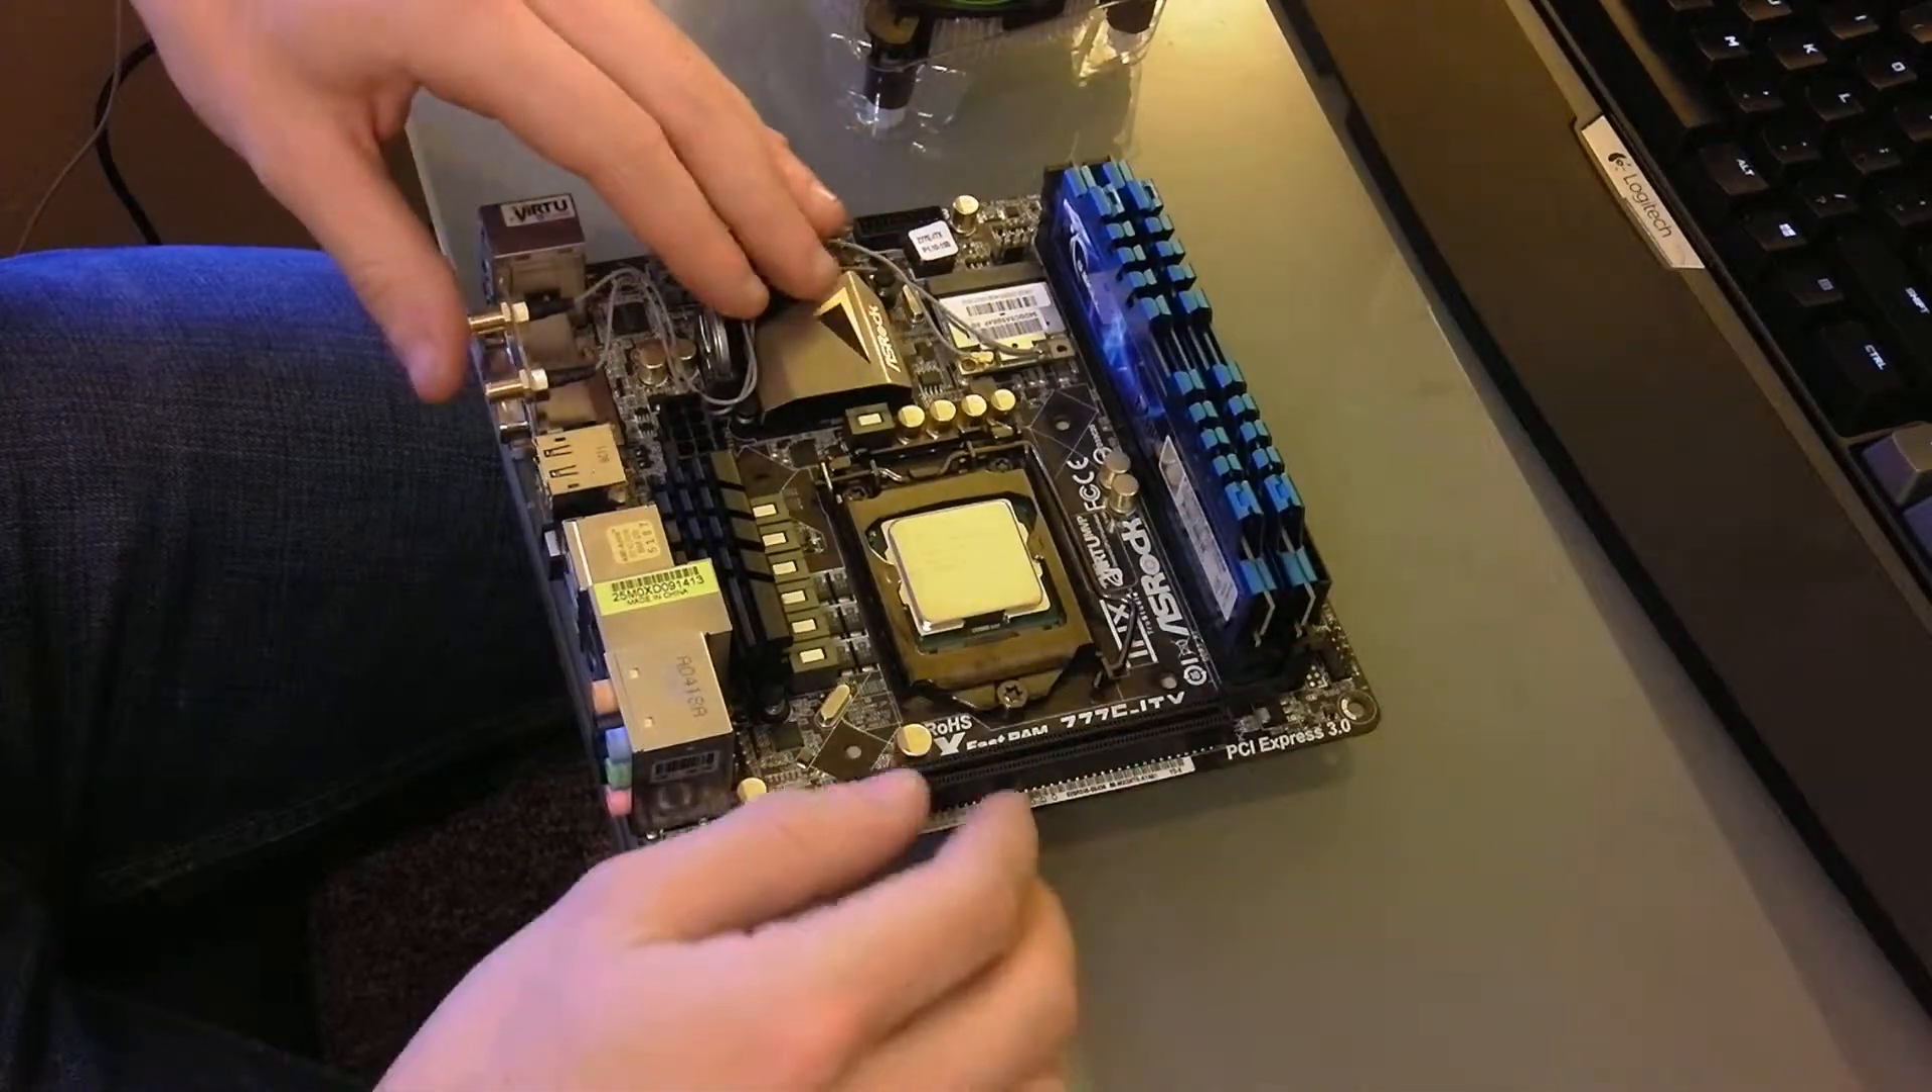So now your CPU has been mounted in the board.